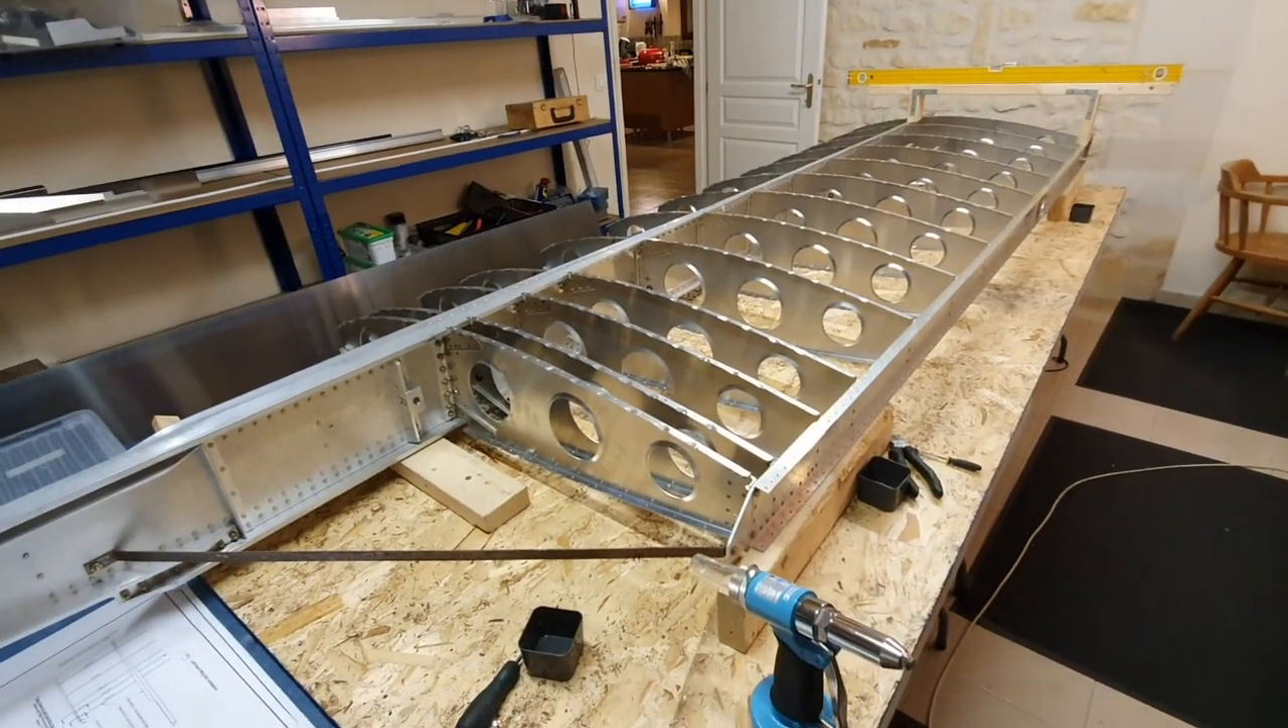We've got the basic wing box assembly all together all 13 sets of ribs are in place that includes the wing roots ribs as well.